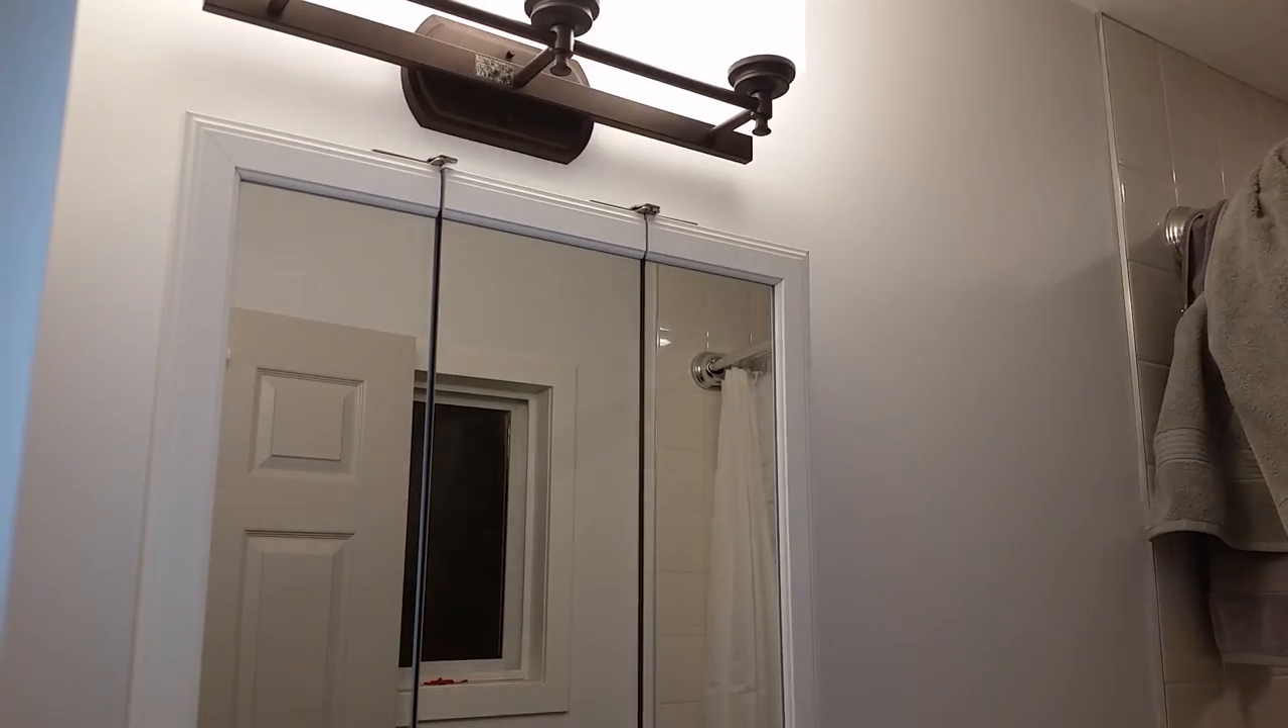And that finished the install of the pre-built medicine cabinet.